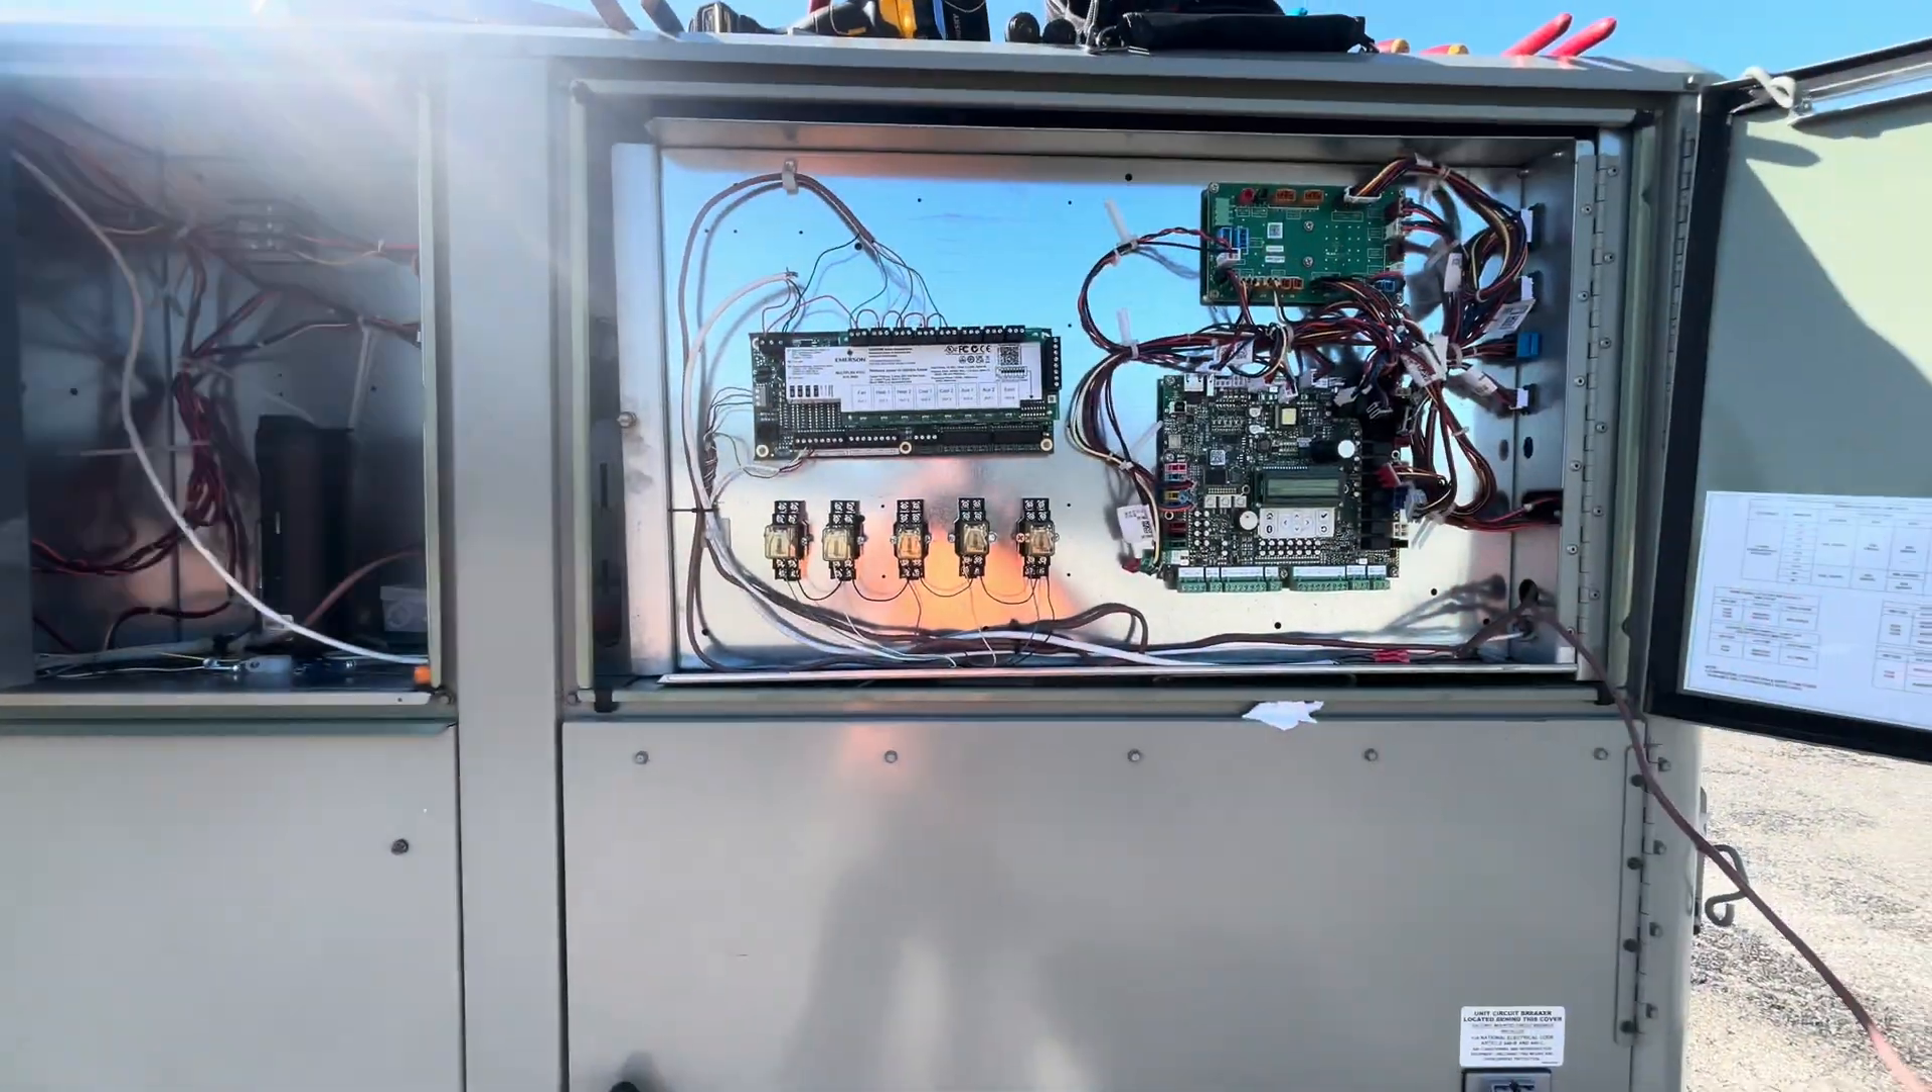All right, so we've got our relays in, our isolation relays.